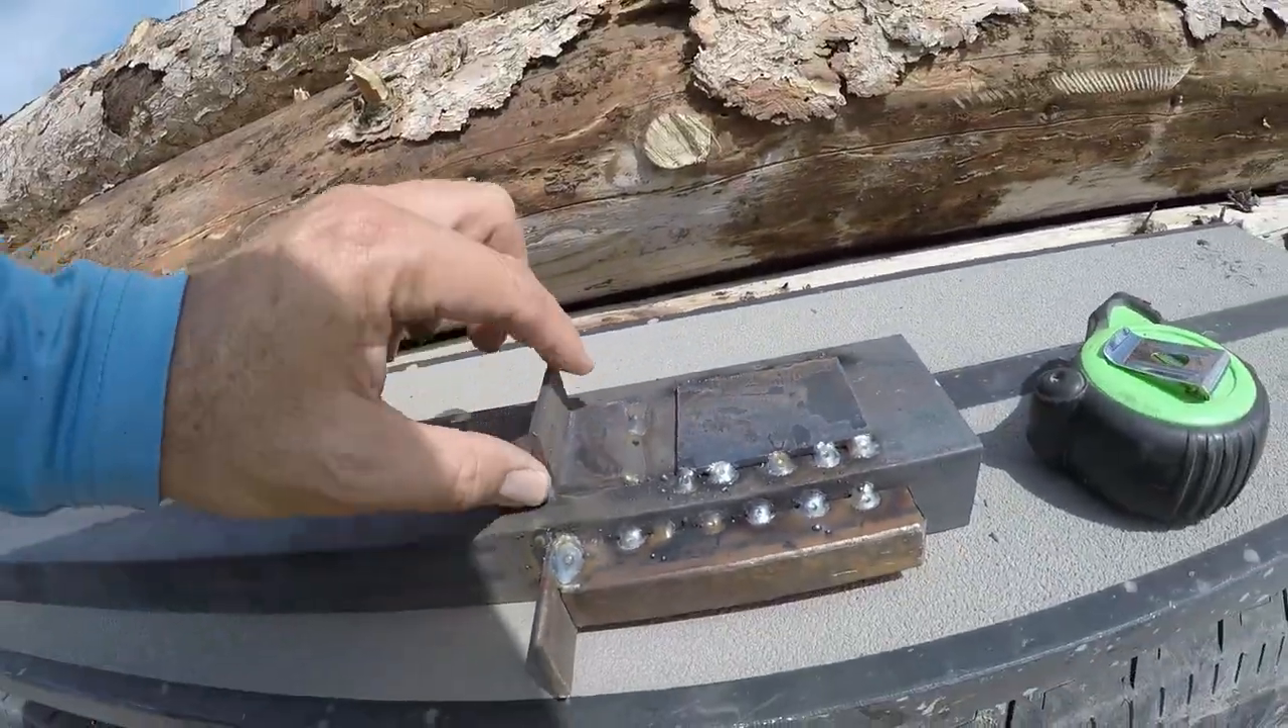So I used some 1 eighth angle right here. And welded that on for a stop.